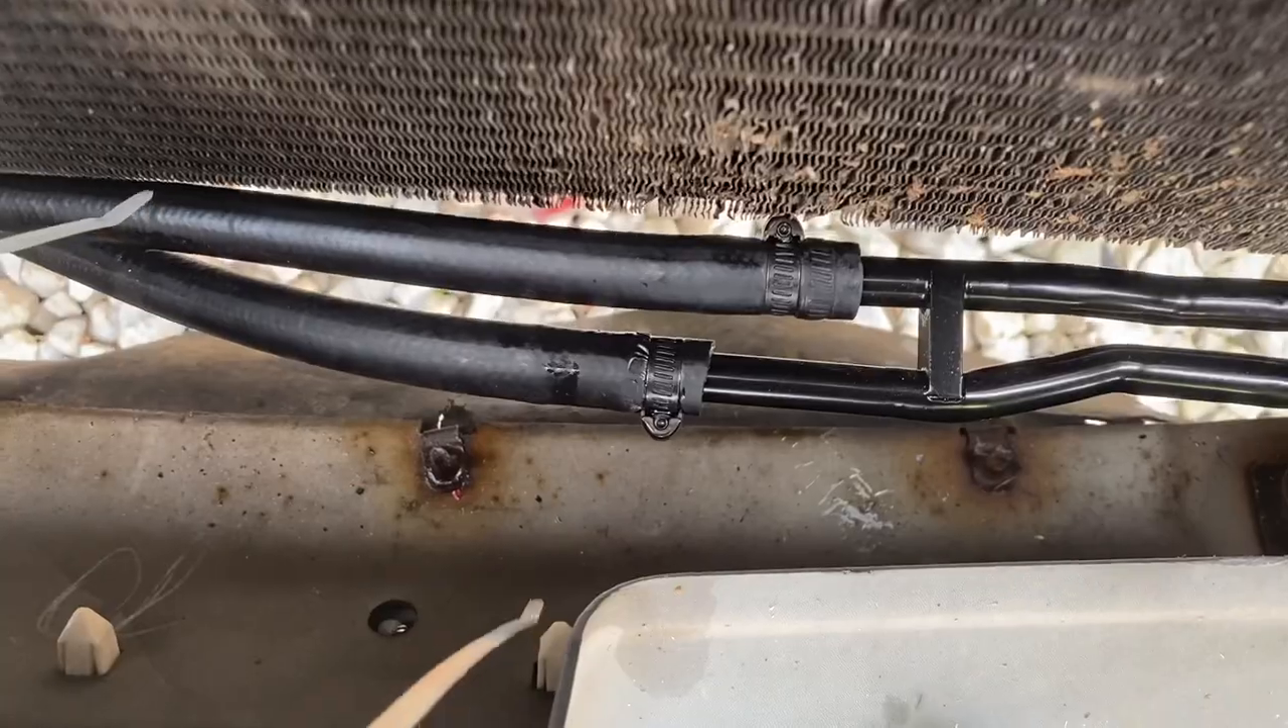We got the hoses back on we wrapped it up there's no leaks there's no leaks coming out of this cooler anywhere everything looks pretty good.